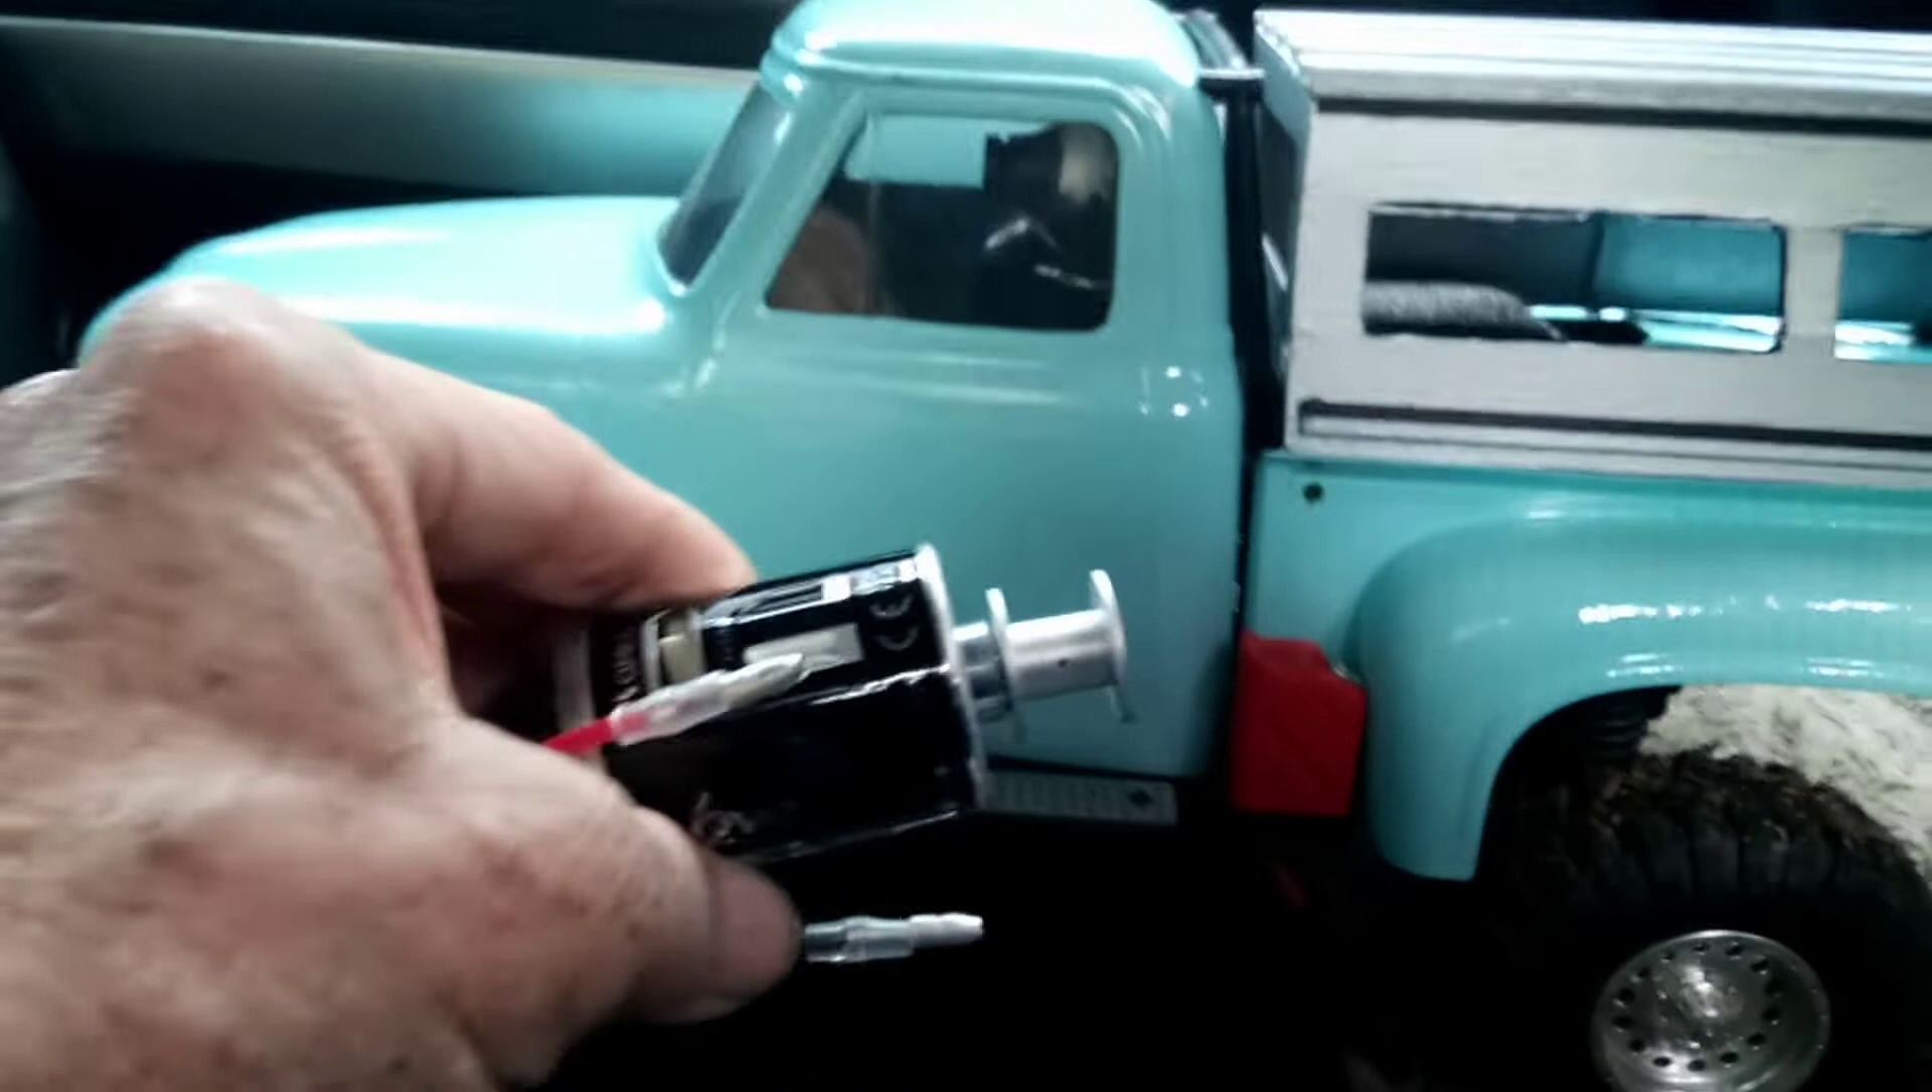I took the pulley they gave me and put it on this motor shaft here.